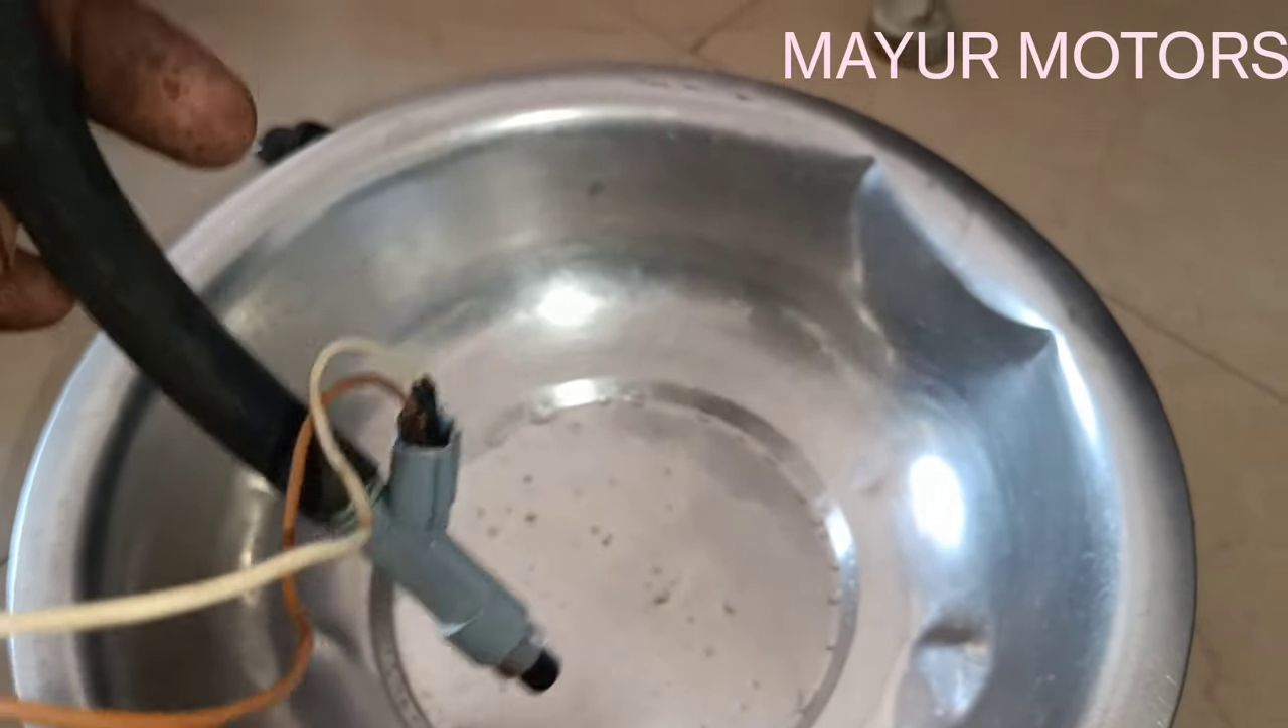इंजक्टर पे दो तार लगा लिया है।